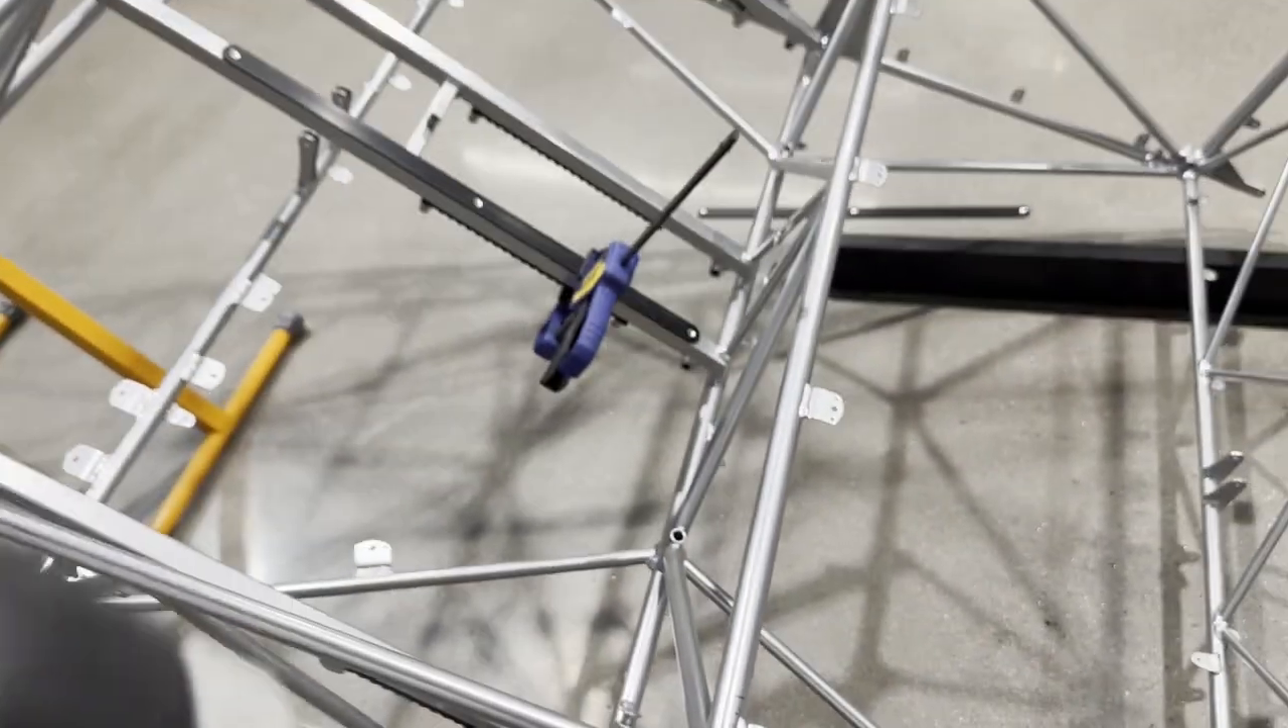Just got the rail plate clamped. That's the position.